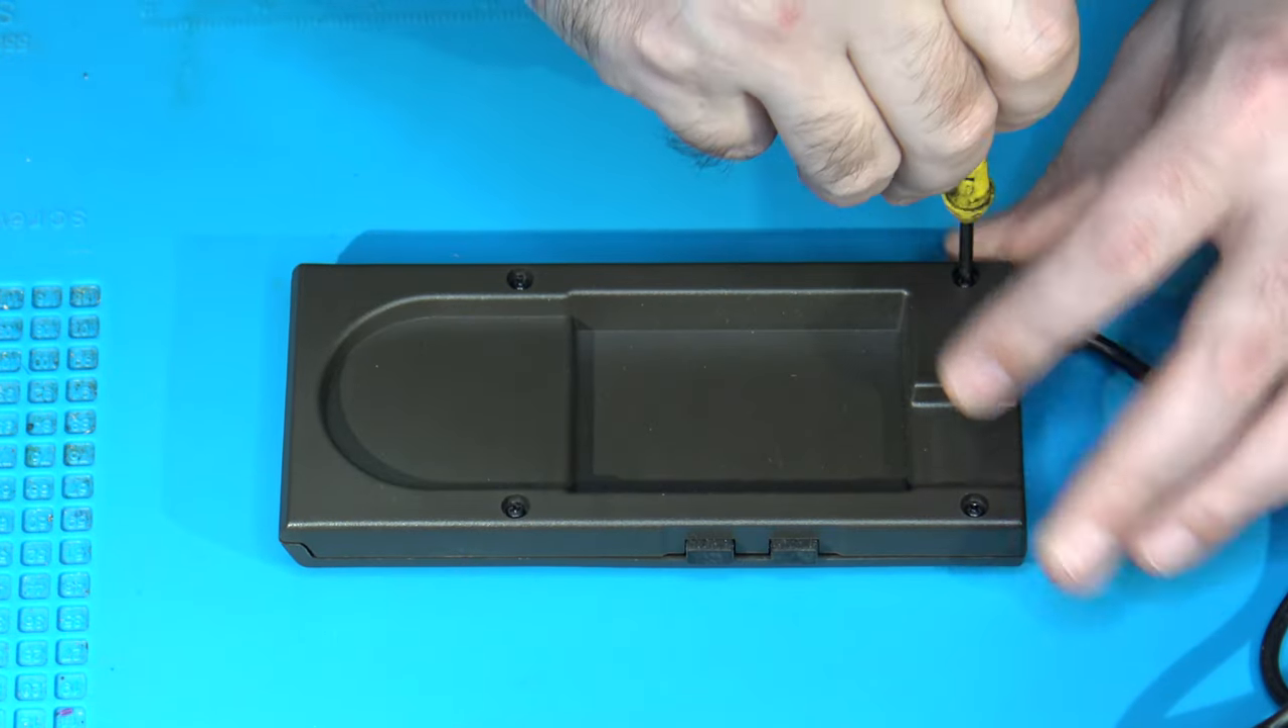We just have four screws on the back that have to come off. Here, here, here, and here.